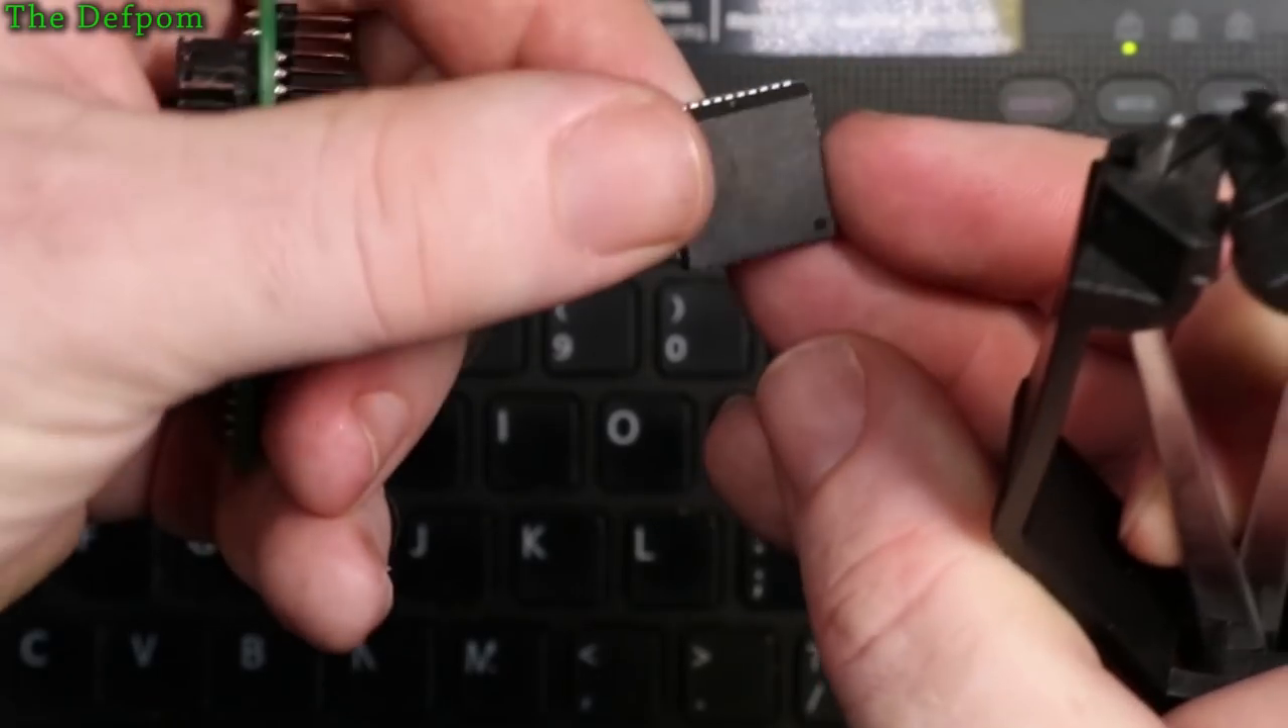There's the chip out. Hopefully undamaged.